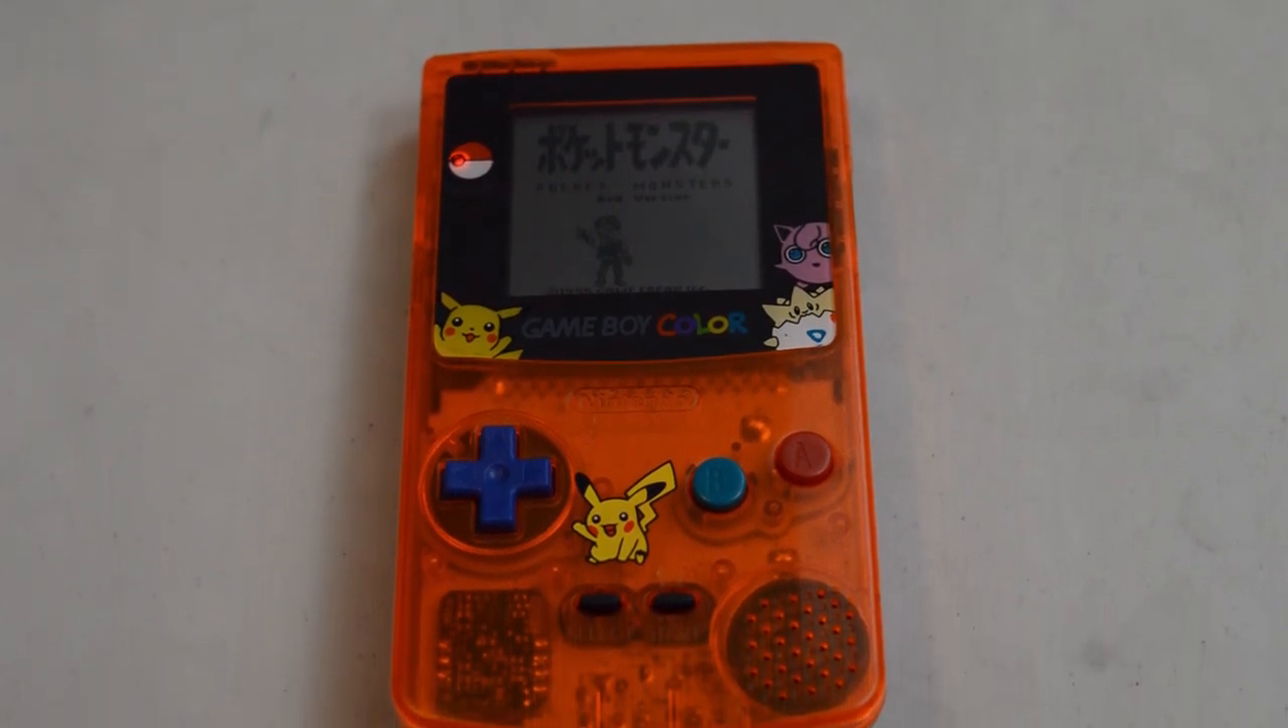And let's flip the power switch and there we go we have our reshell done.